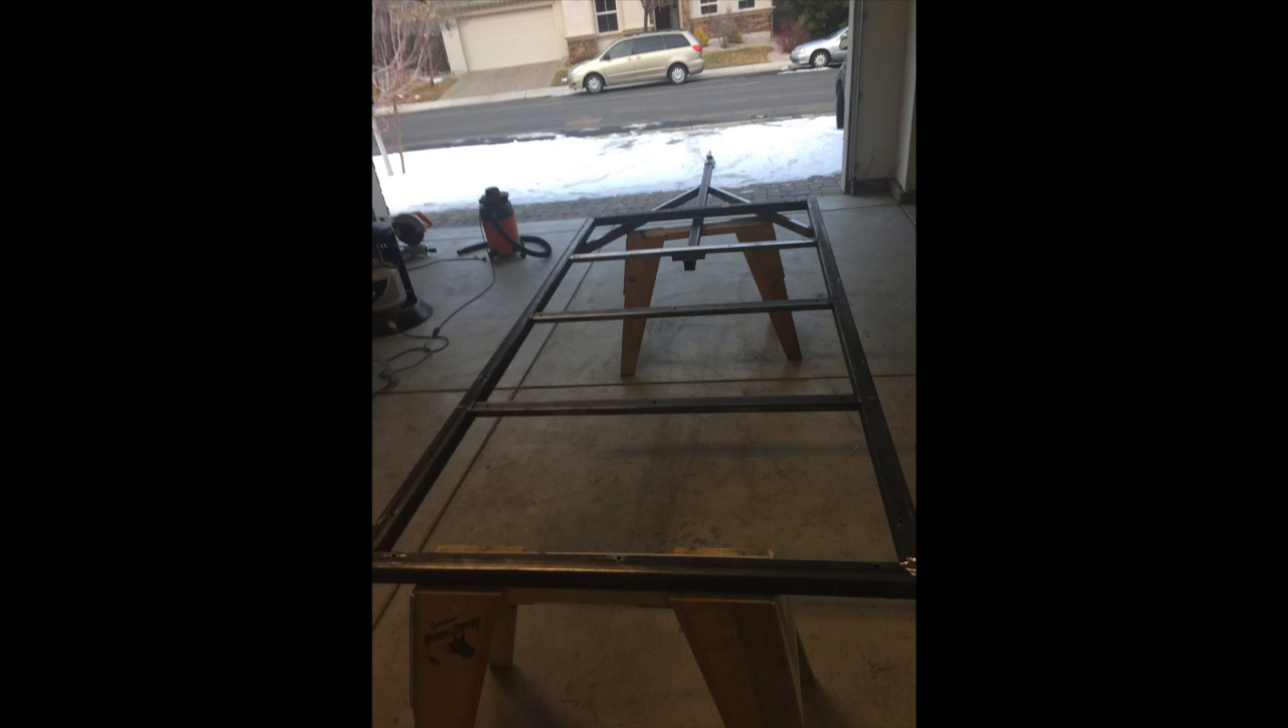With some cross bracing and the addition of the tongue the frame is pretty much complete with the exception of adding the axle.